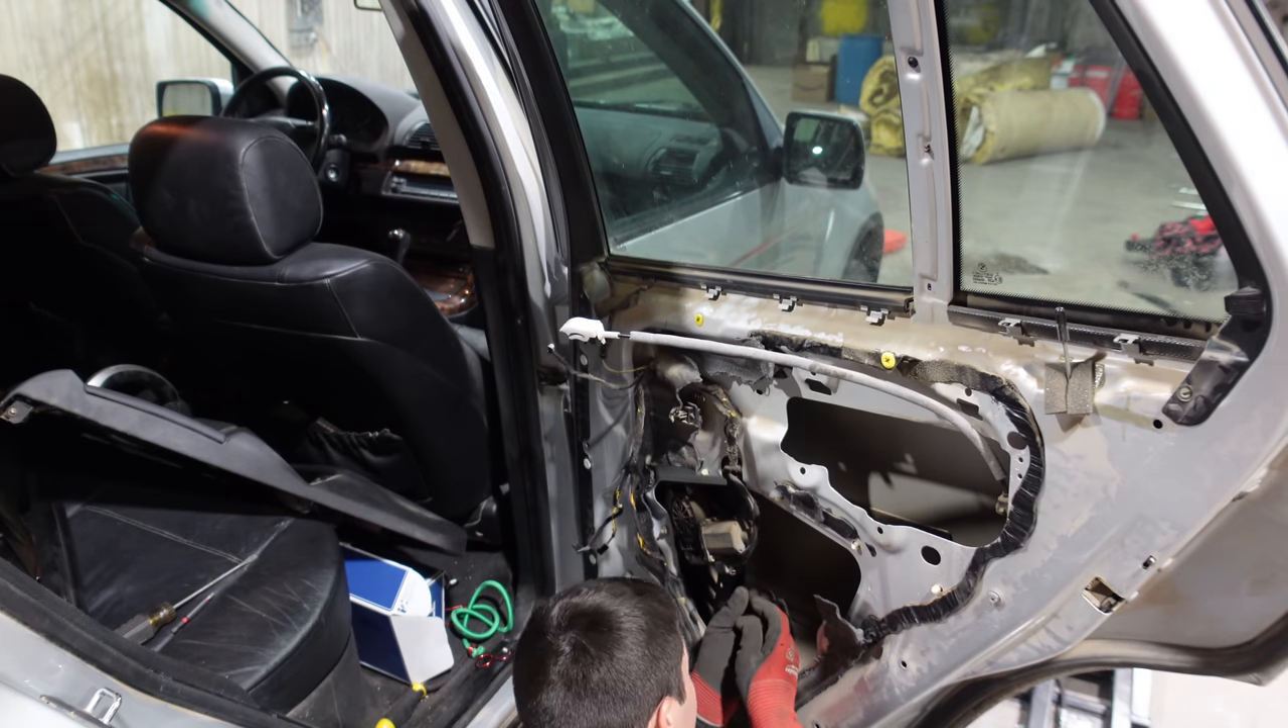The door panel was off for us and everything.